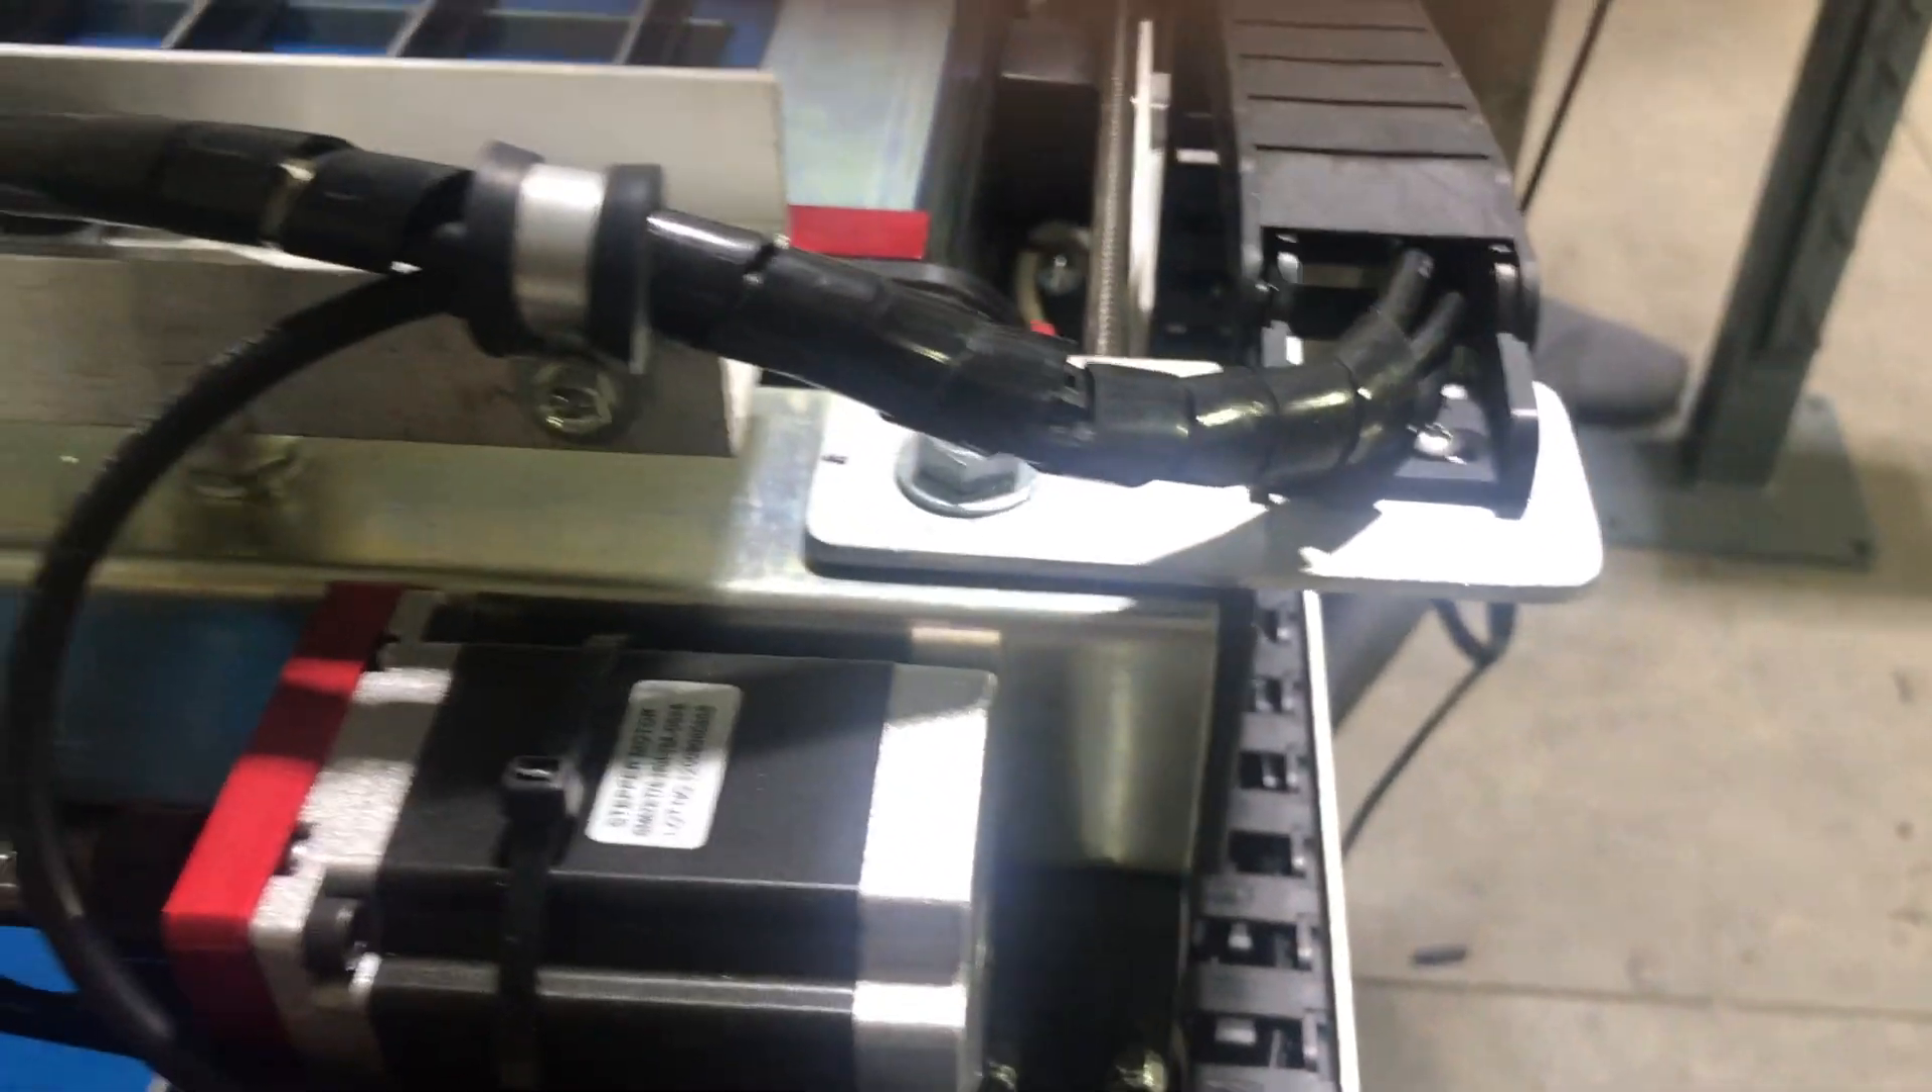And then the drag chain, as you can see here, just mounted simply to that bracket.